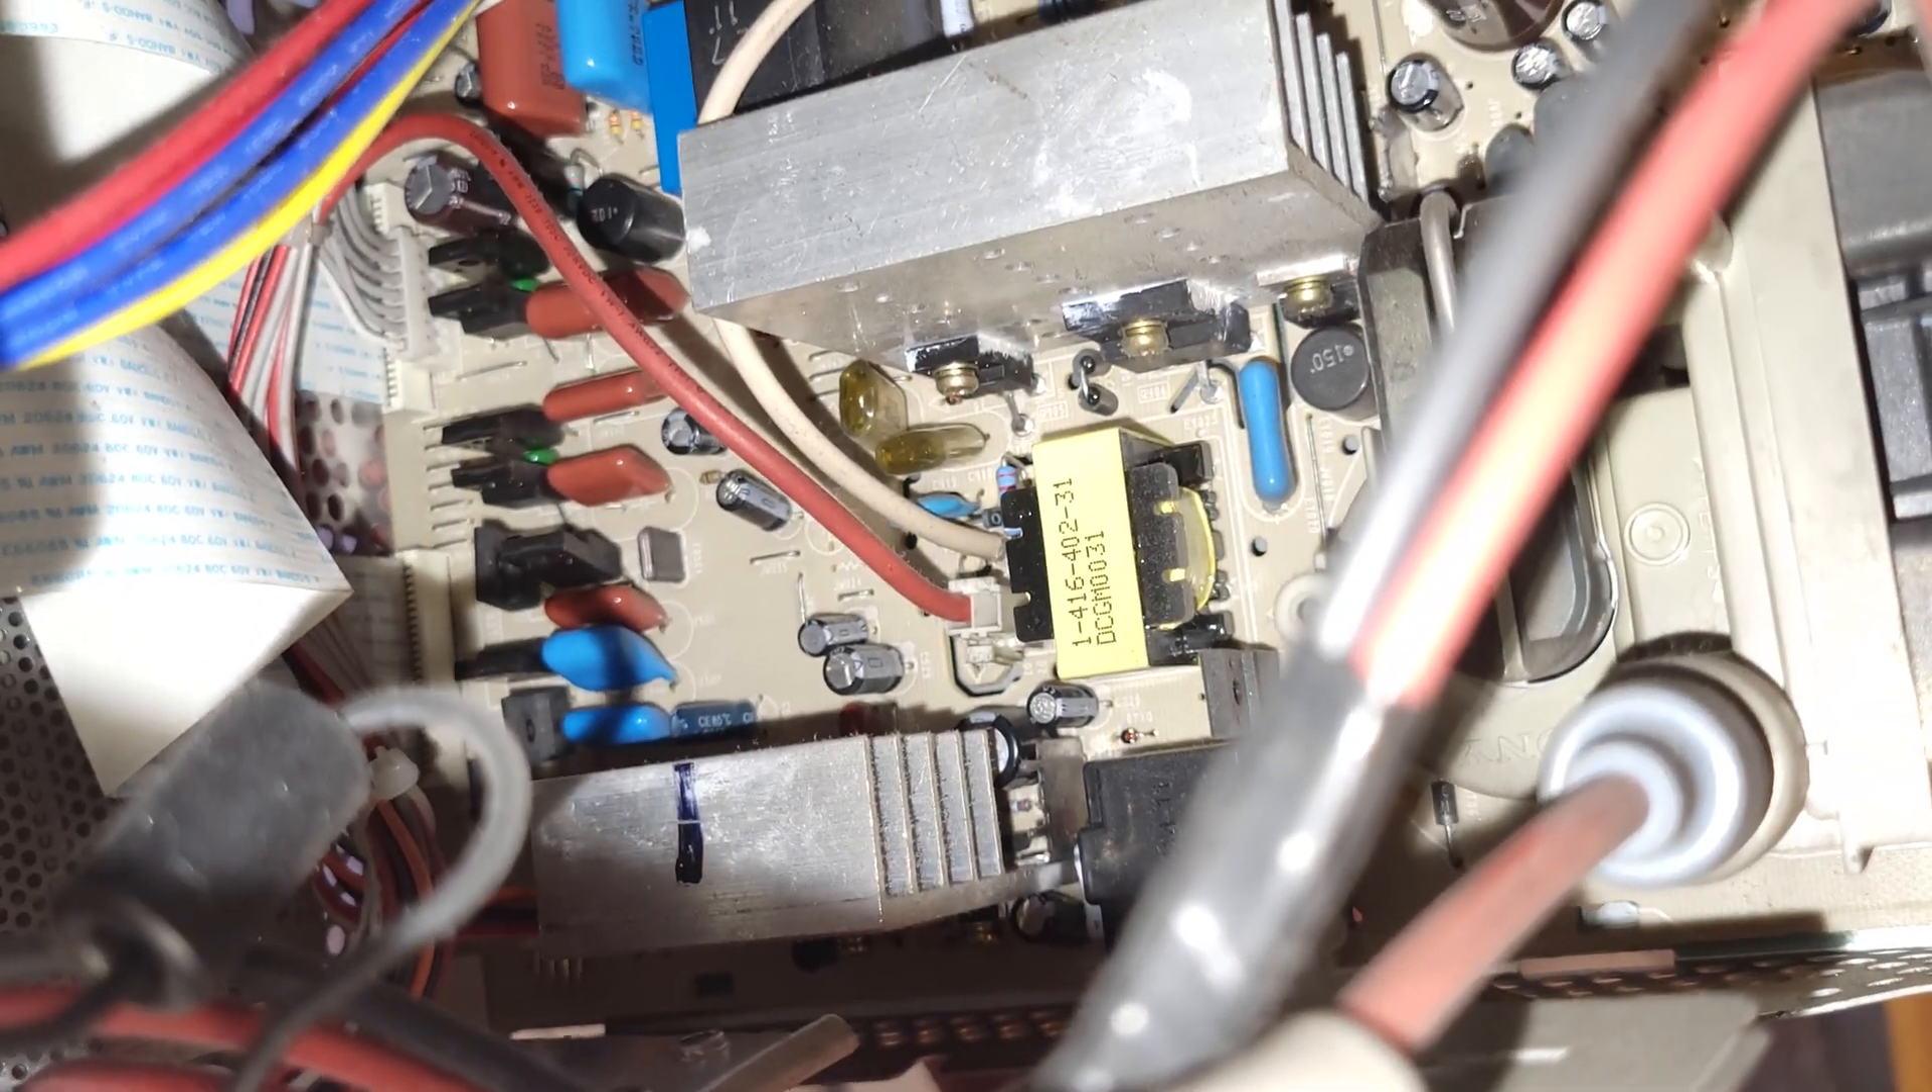And then we got a shitload of cables all over this board that we gotta remove.